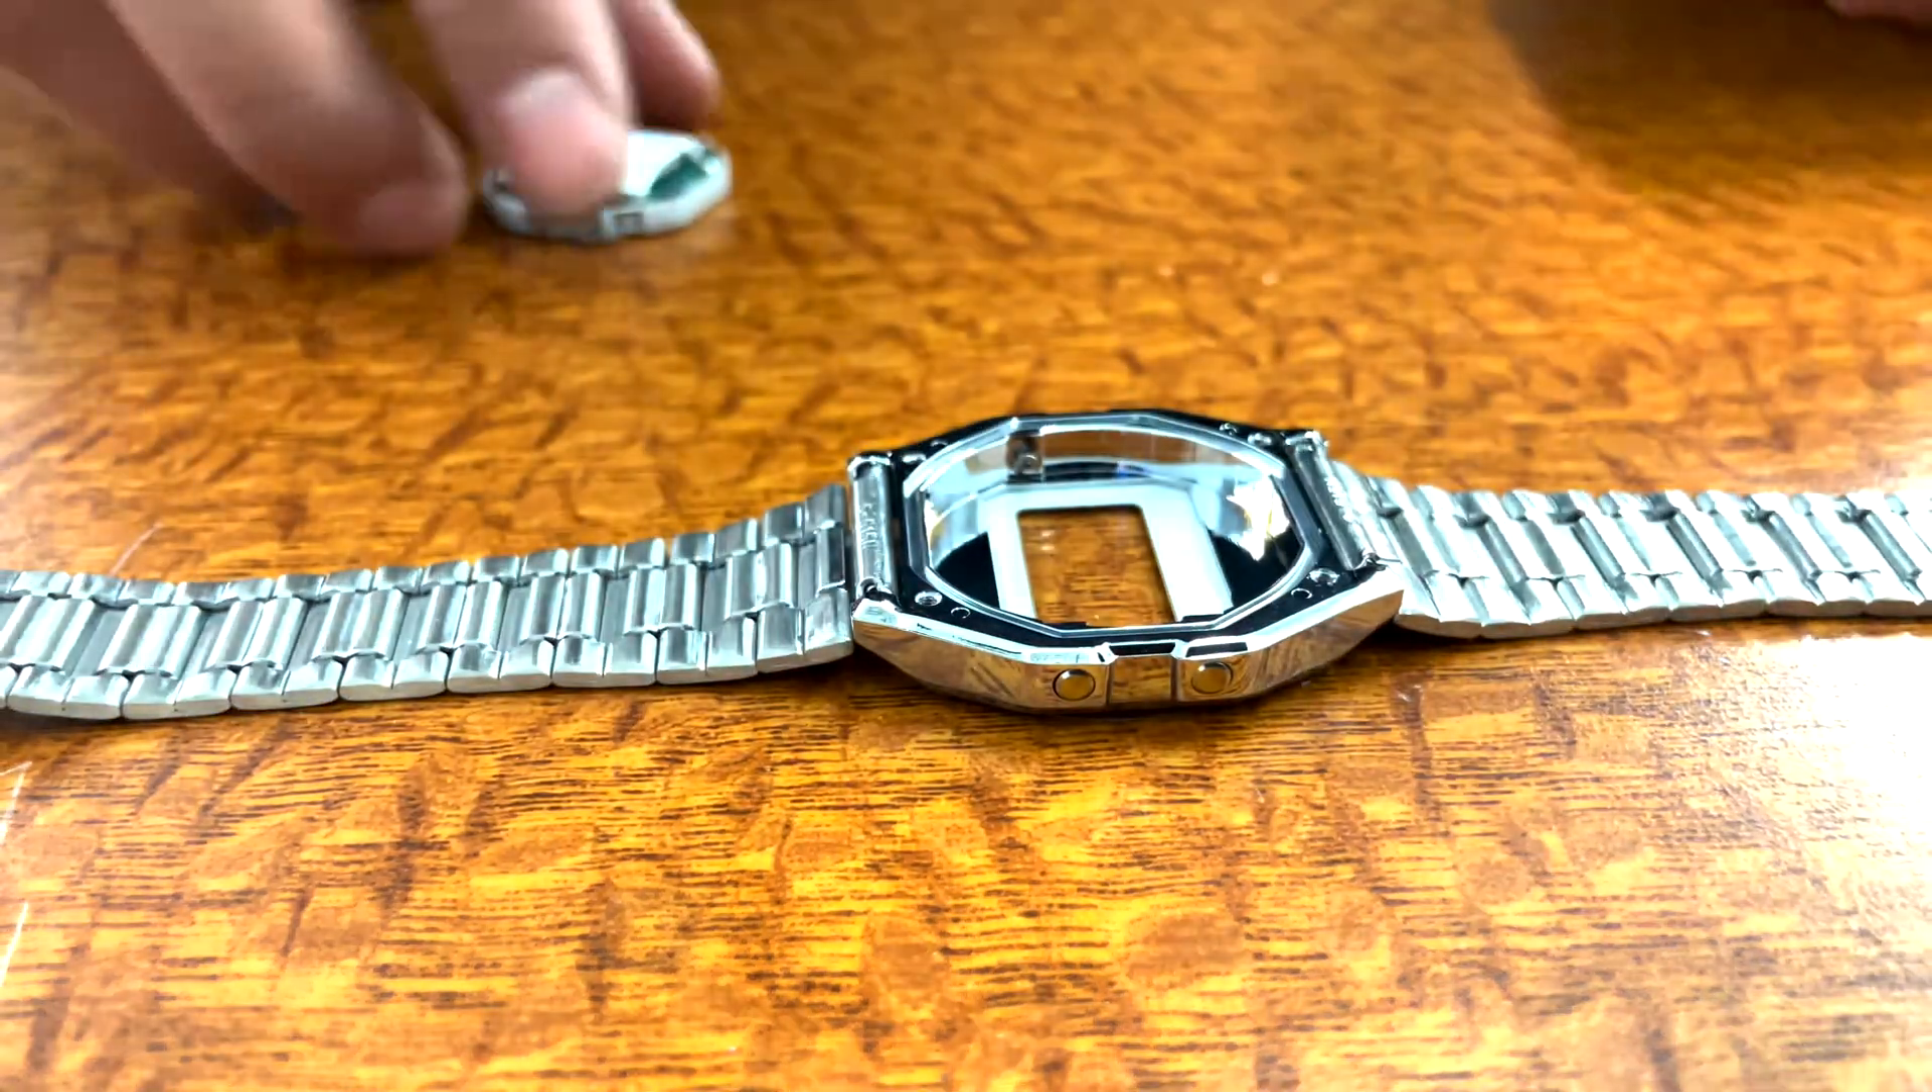Now, all that's left is to place the movement inside the watch case.